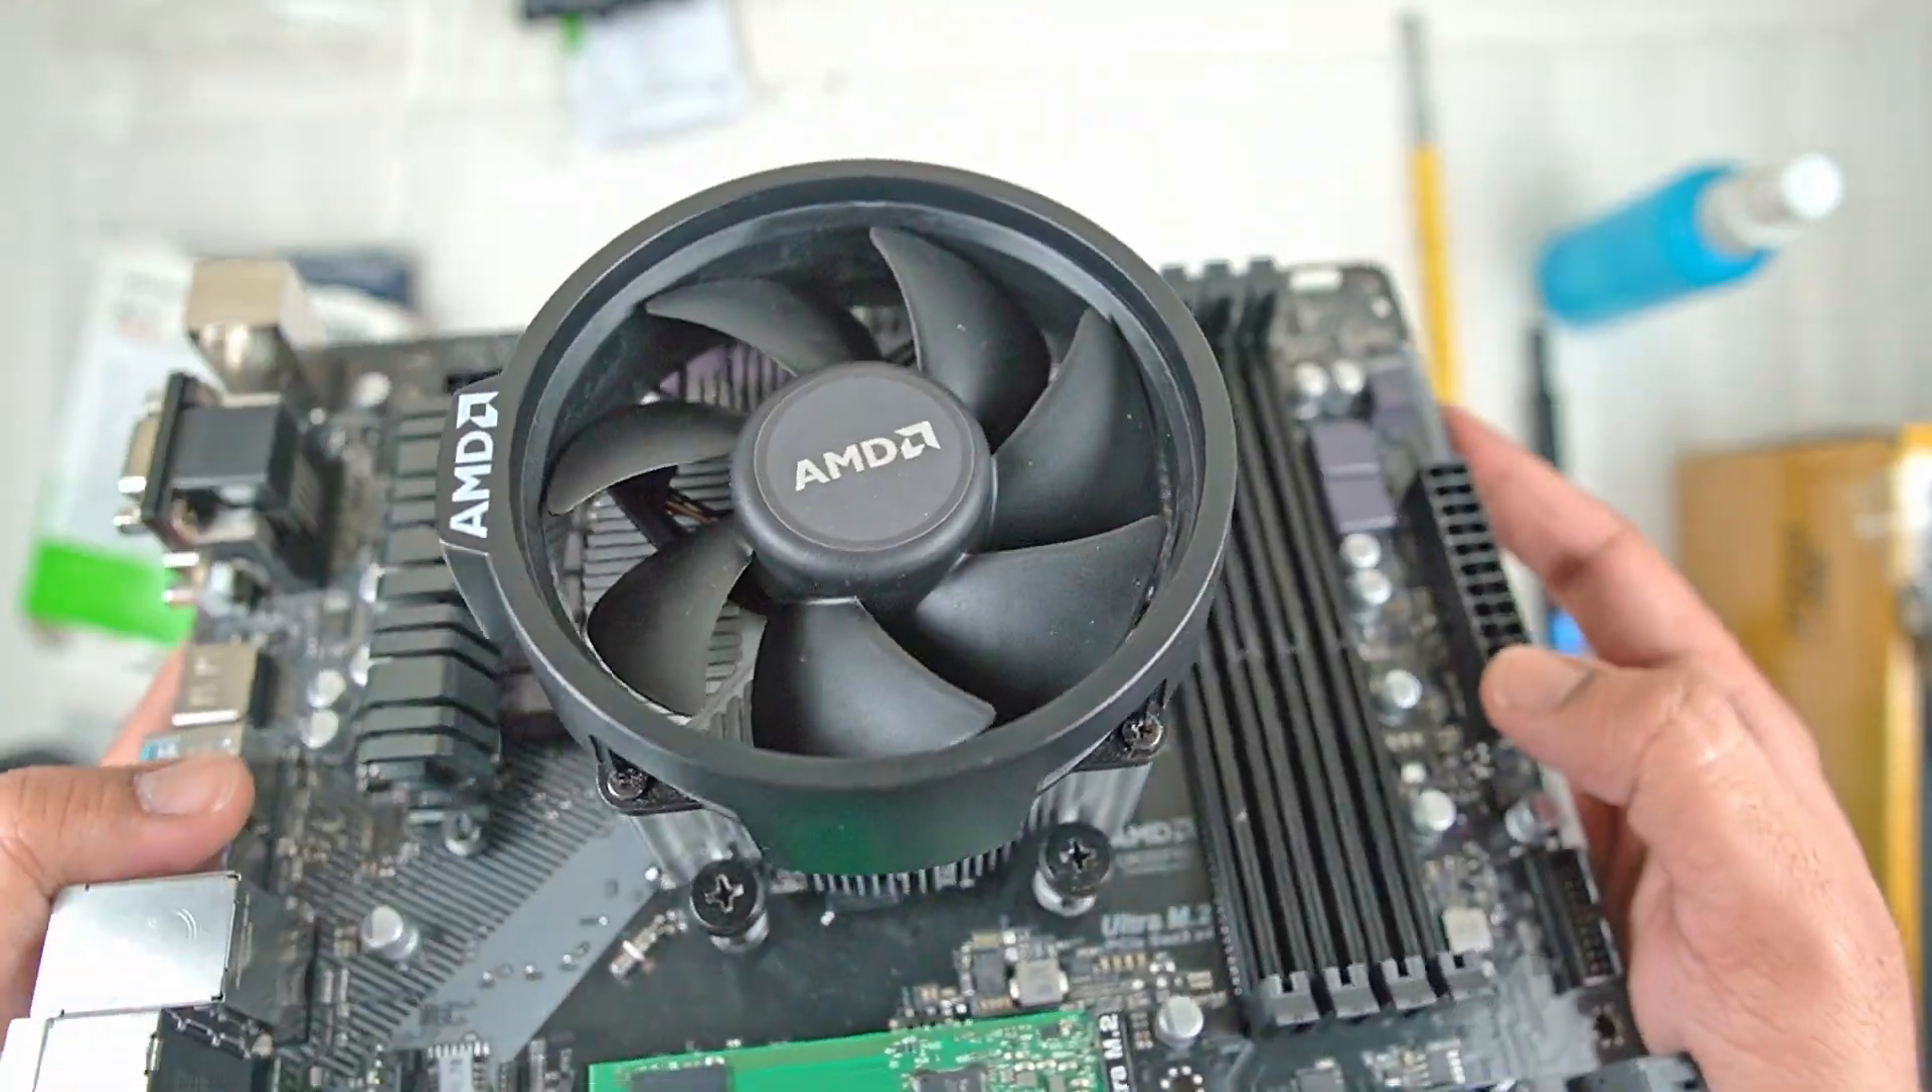So there is the CPU cooler installed properly and cable managed you can see looks nice and neat.